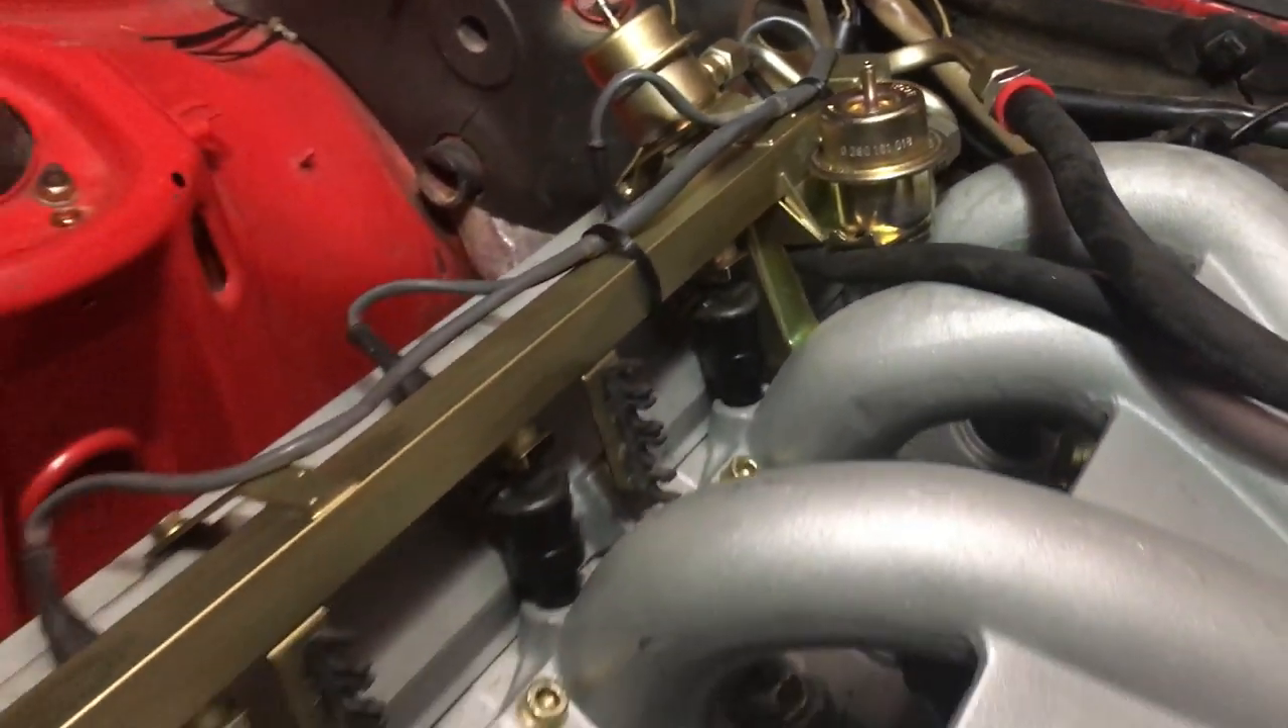Fuel rail is now in.